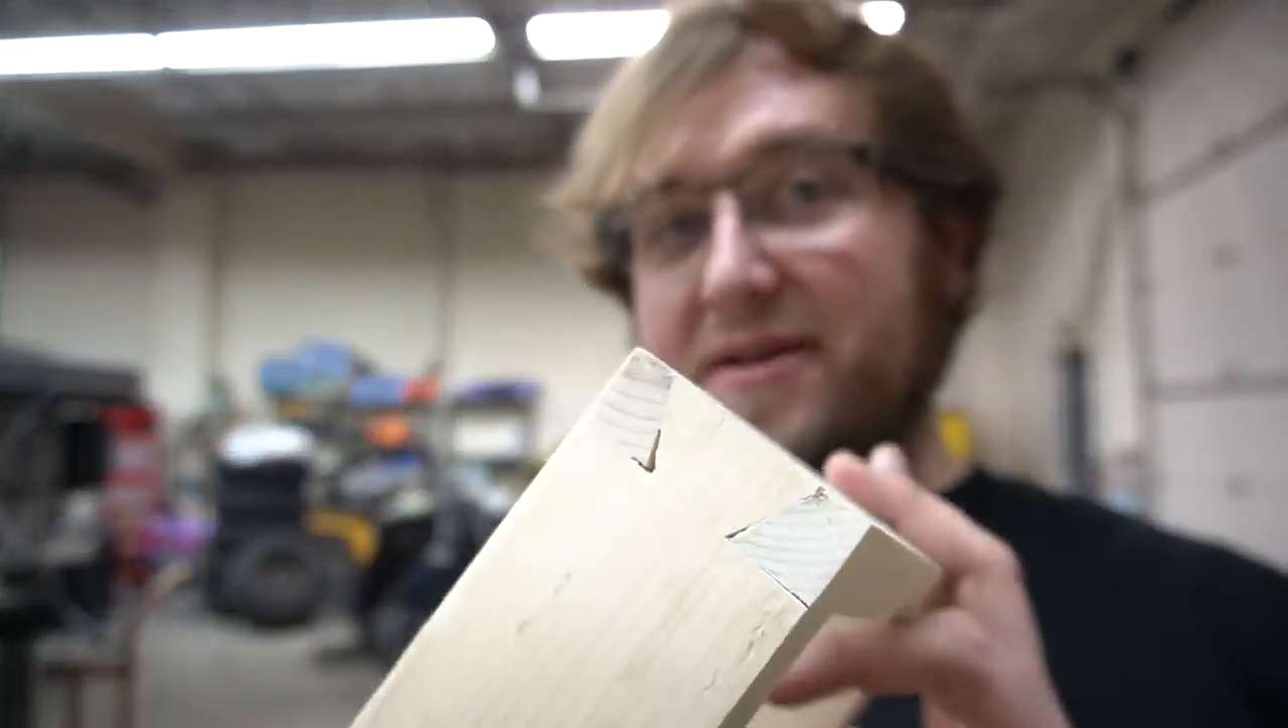There's still some gaps but it ended up being a lot tighter.